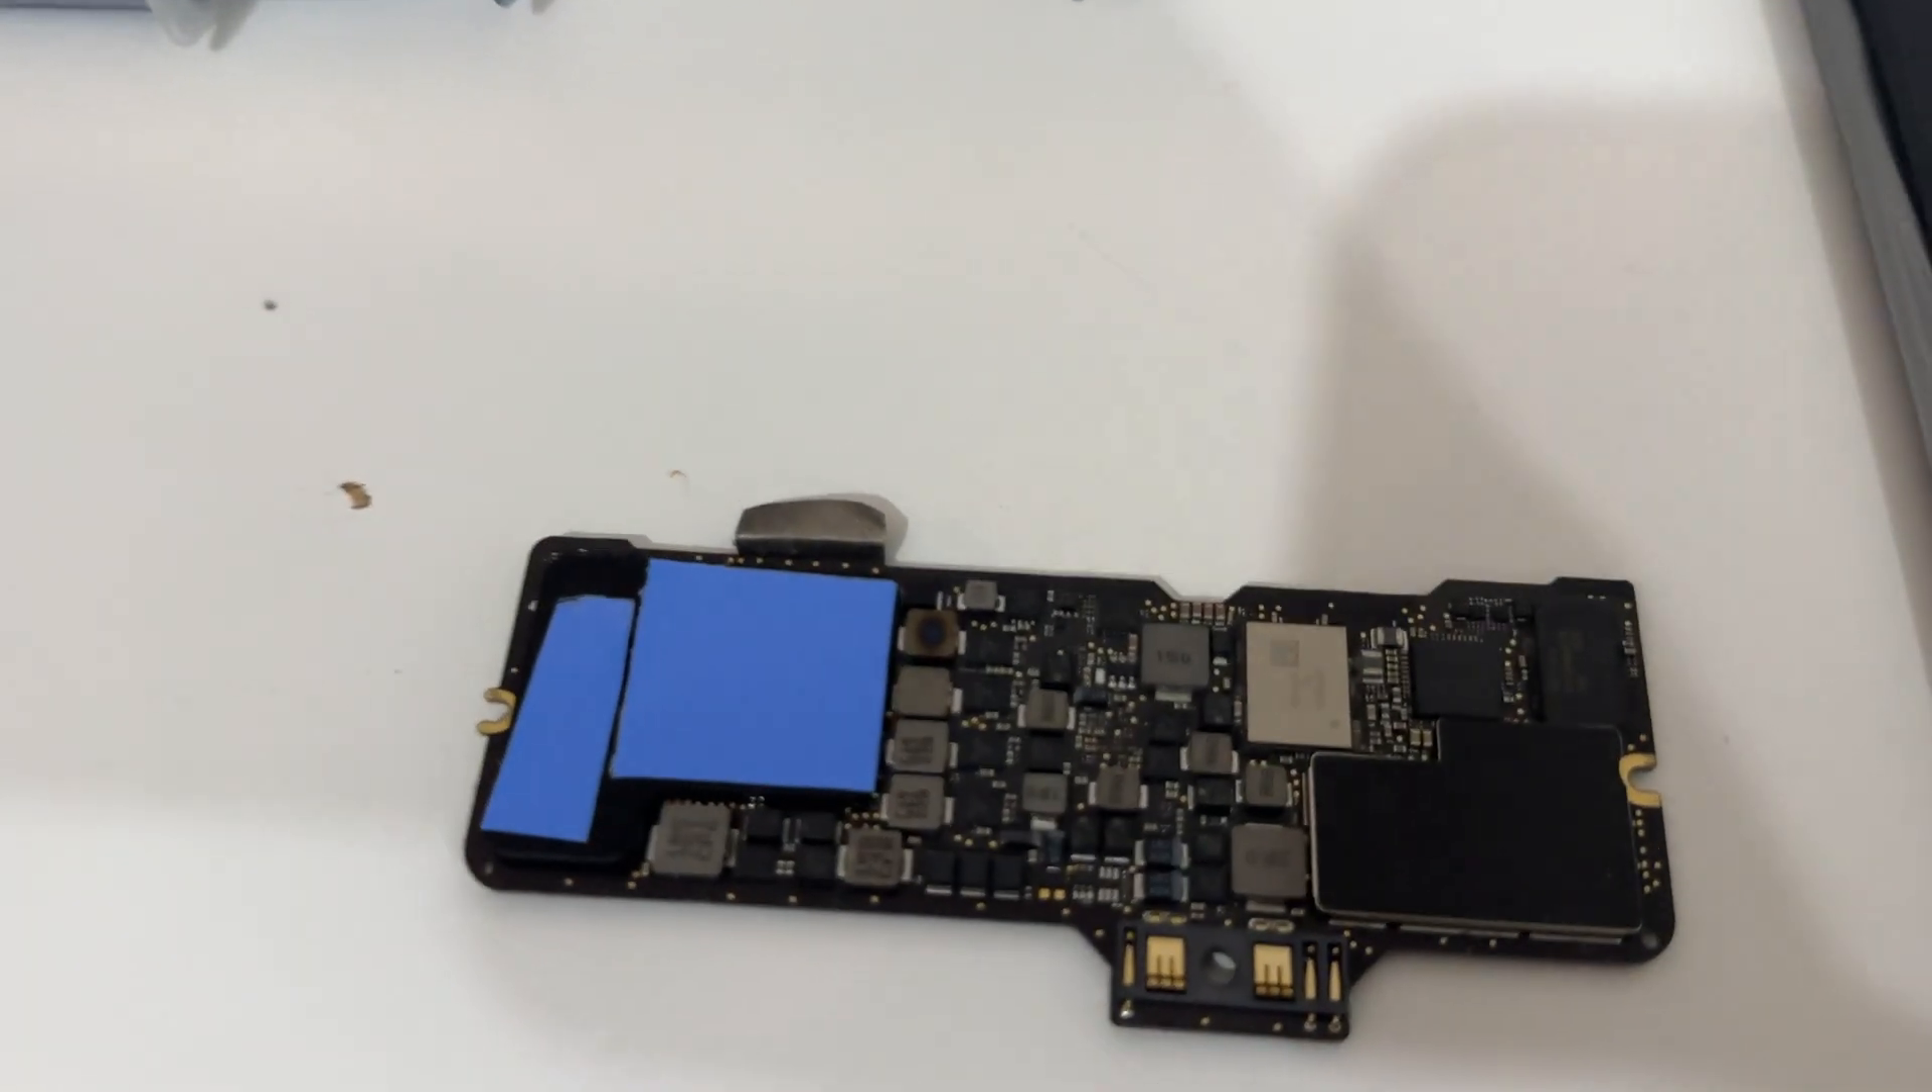That is the thermal pads installed.